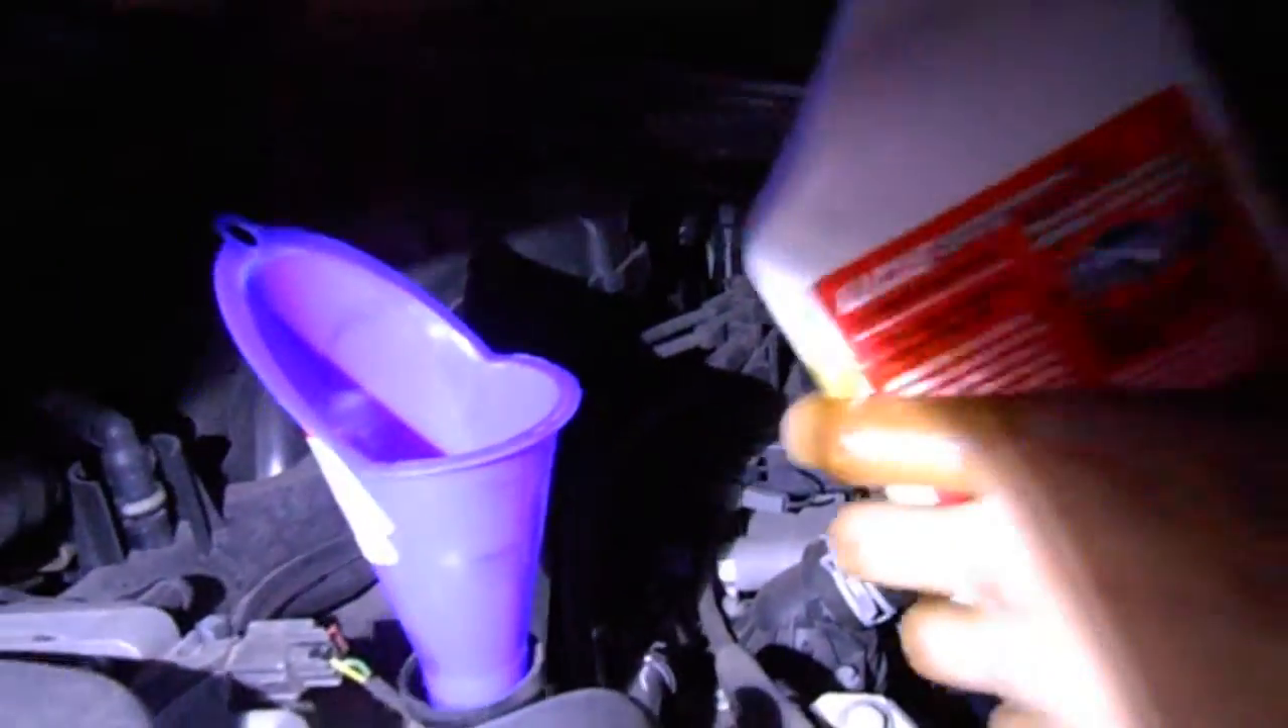You've got your funnel already in where you put the oil in on top of your engine.